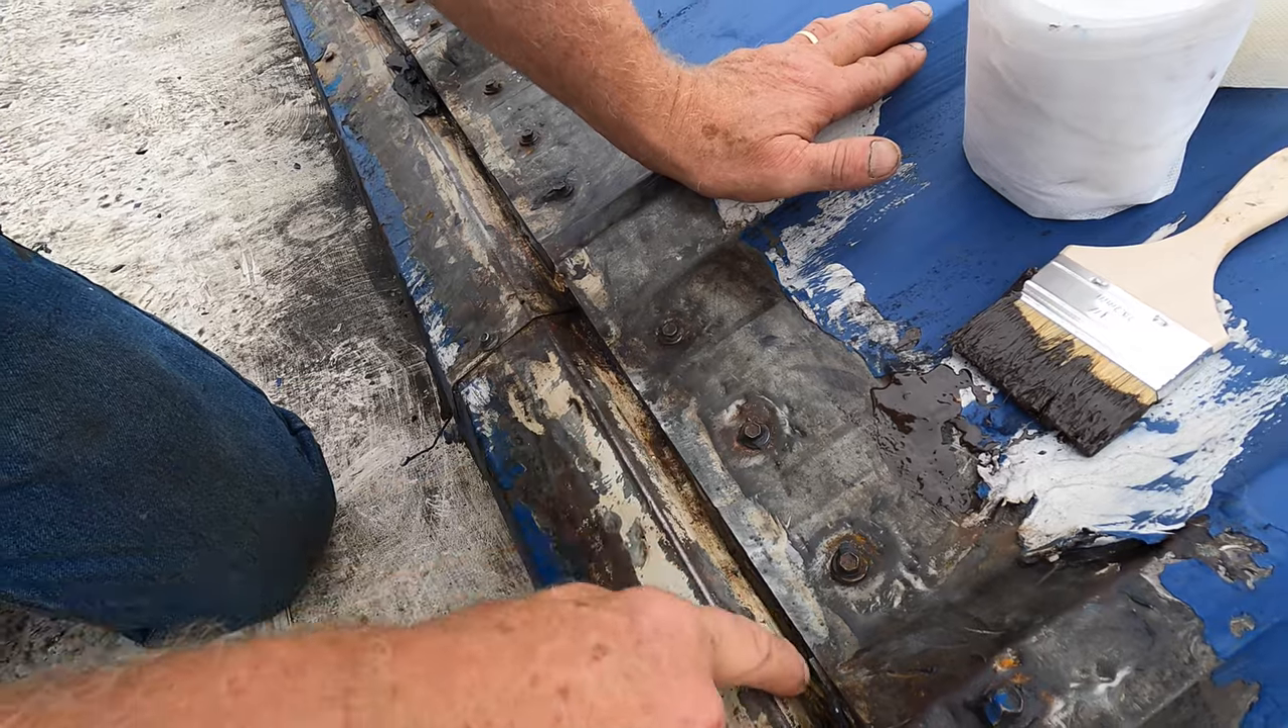I want to show you the problem here, see there's a big gap there like a like a channel there and the metal has a sharp edge there.